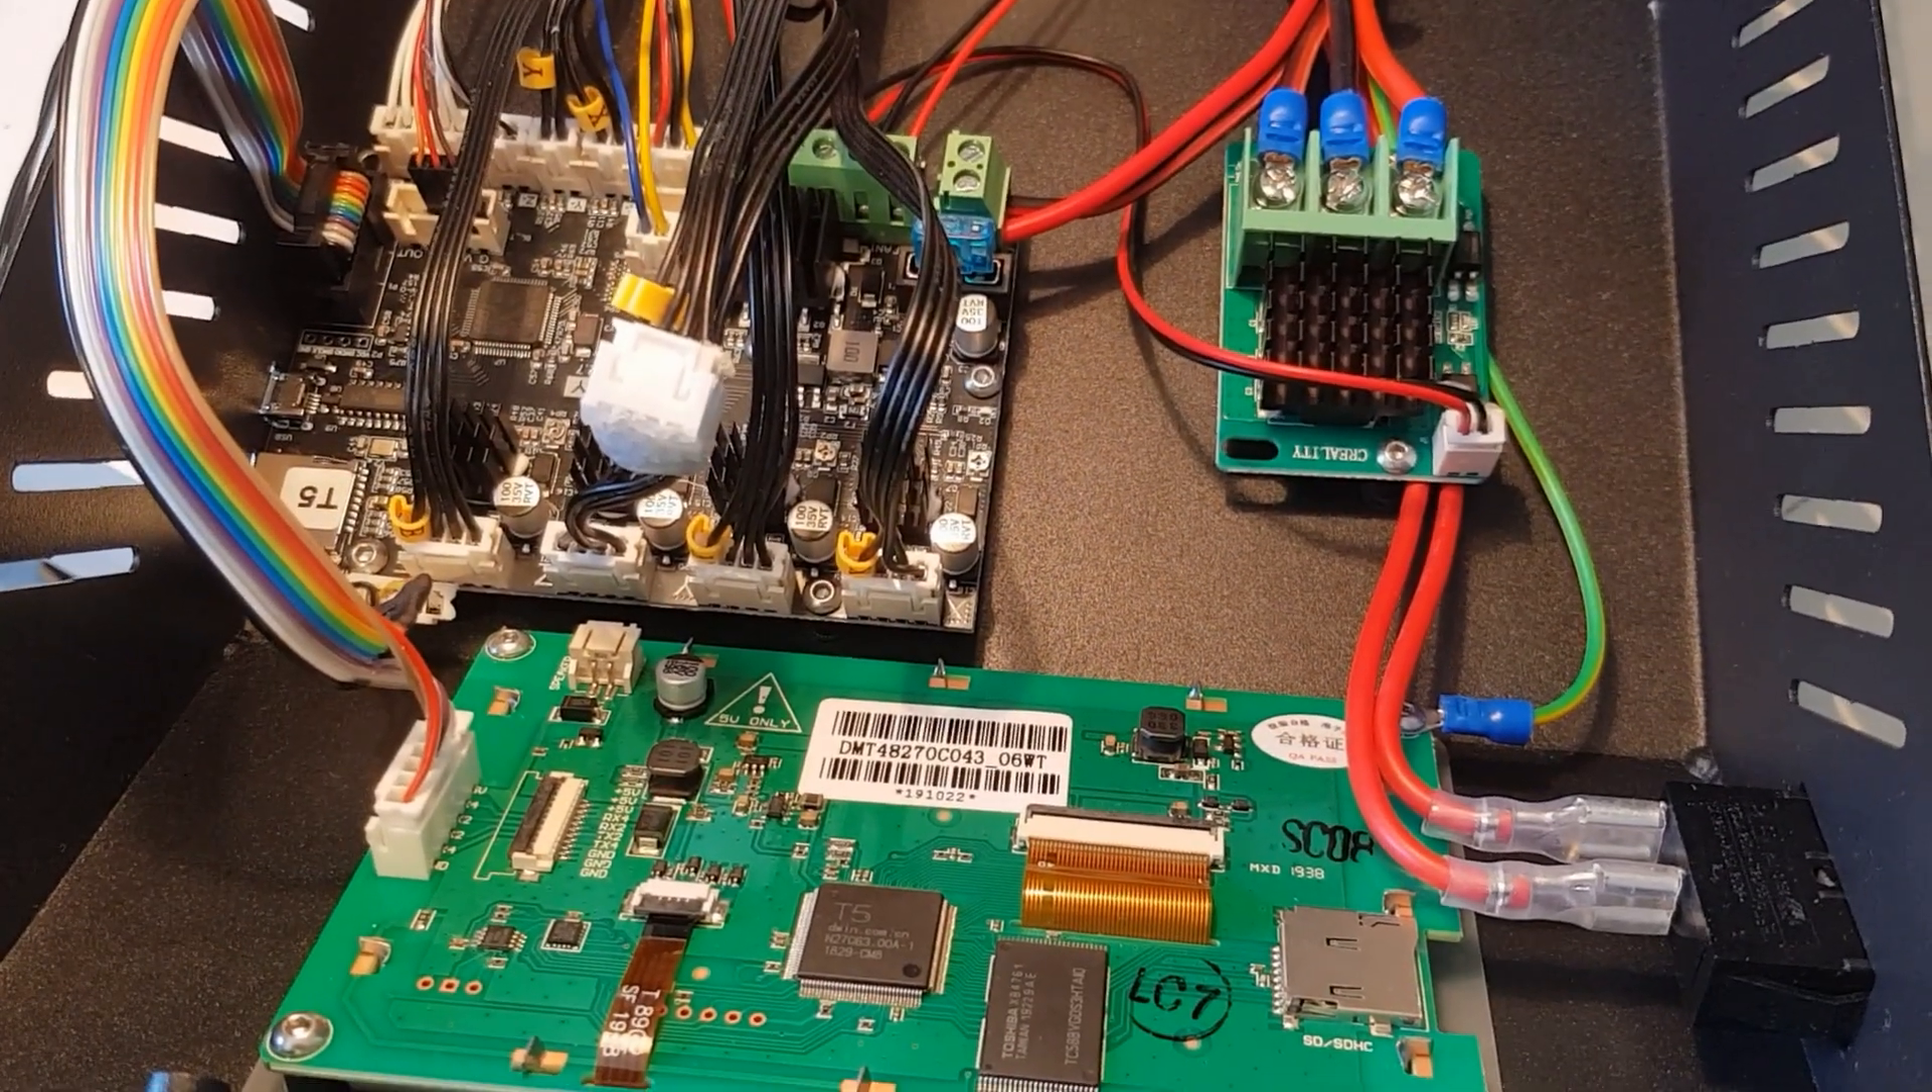Right so that's all the wiring done and connected to the main board.